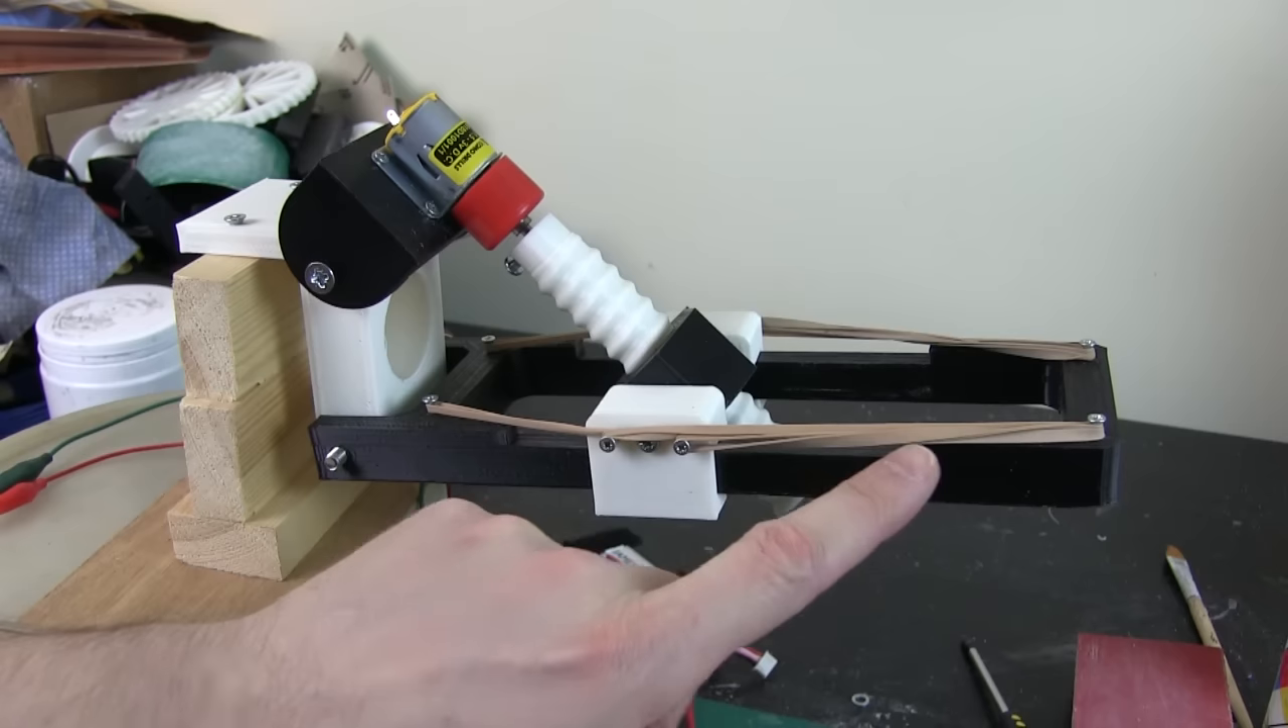I've now got this slider here which slides up and down and it's restrained with elastic bands.